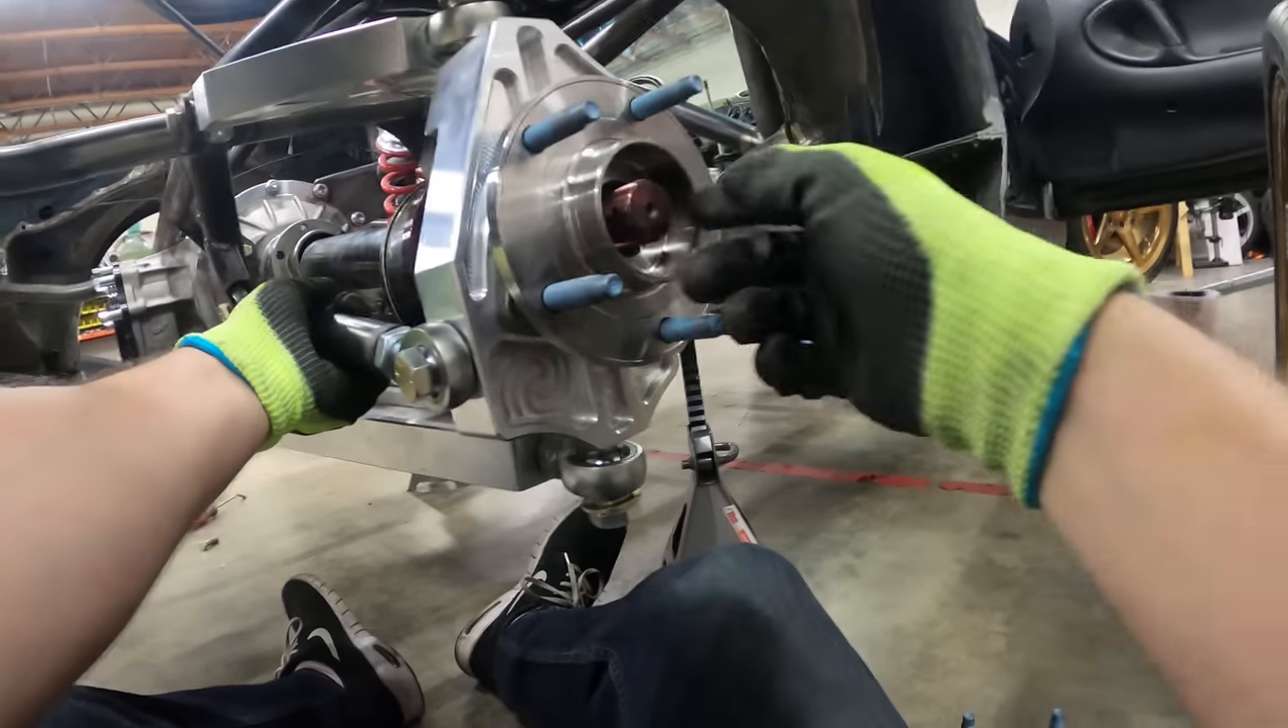The only thing I've not put on there is the axle nut because I might need to take these off in the near future.